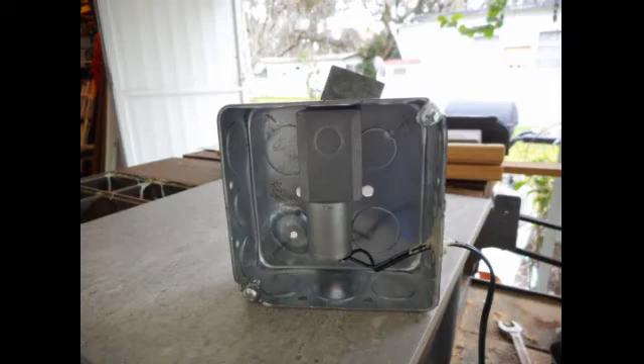Here is the bracket and gear motor mounted in the box, and here's a view from the back side.